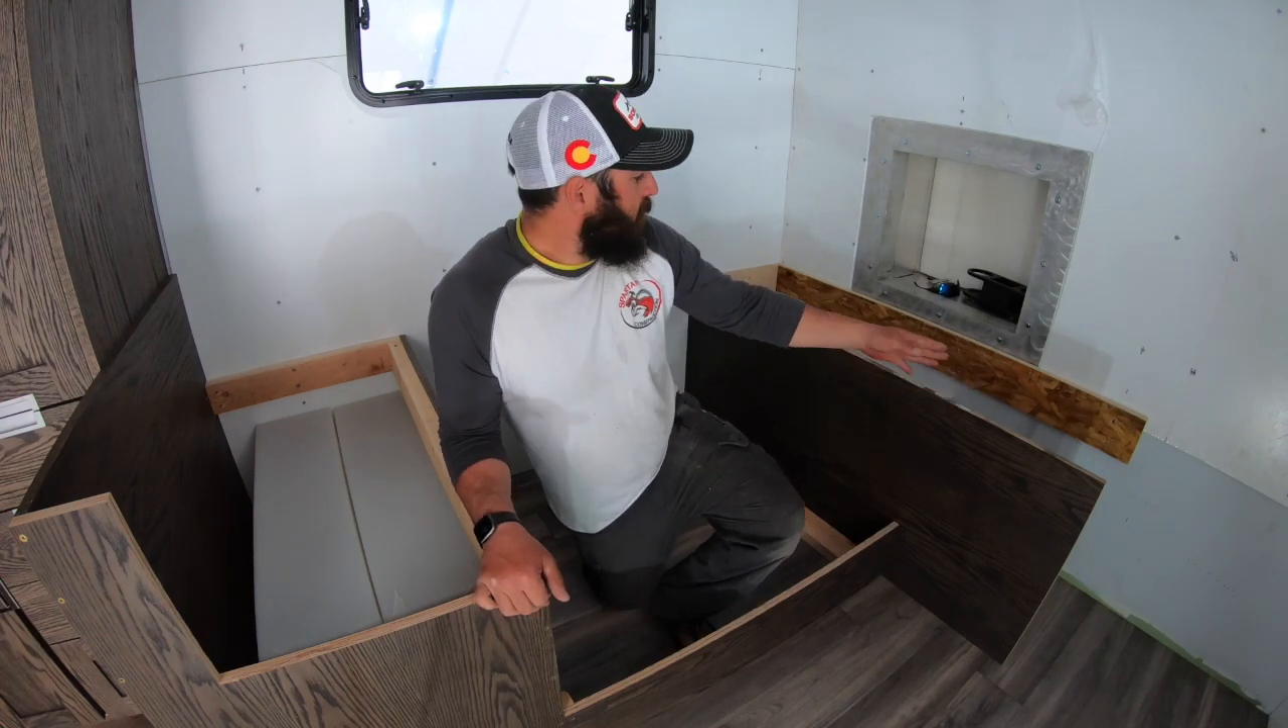I got the rear dinette mostly framed out, I guess you would say.